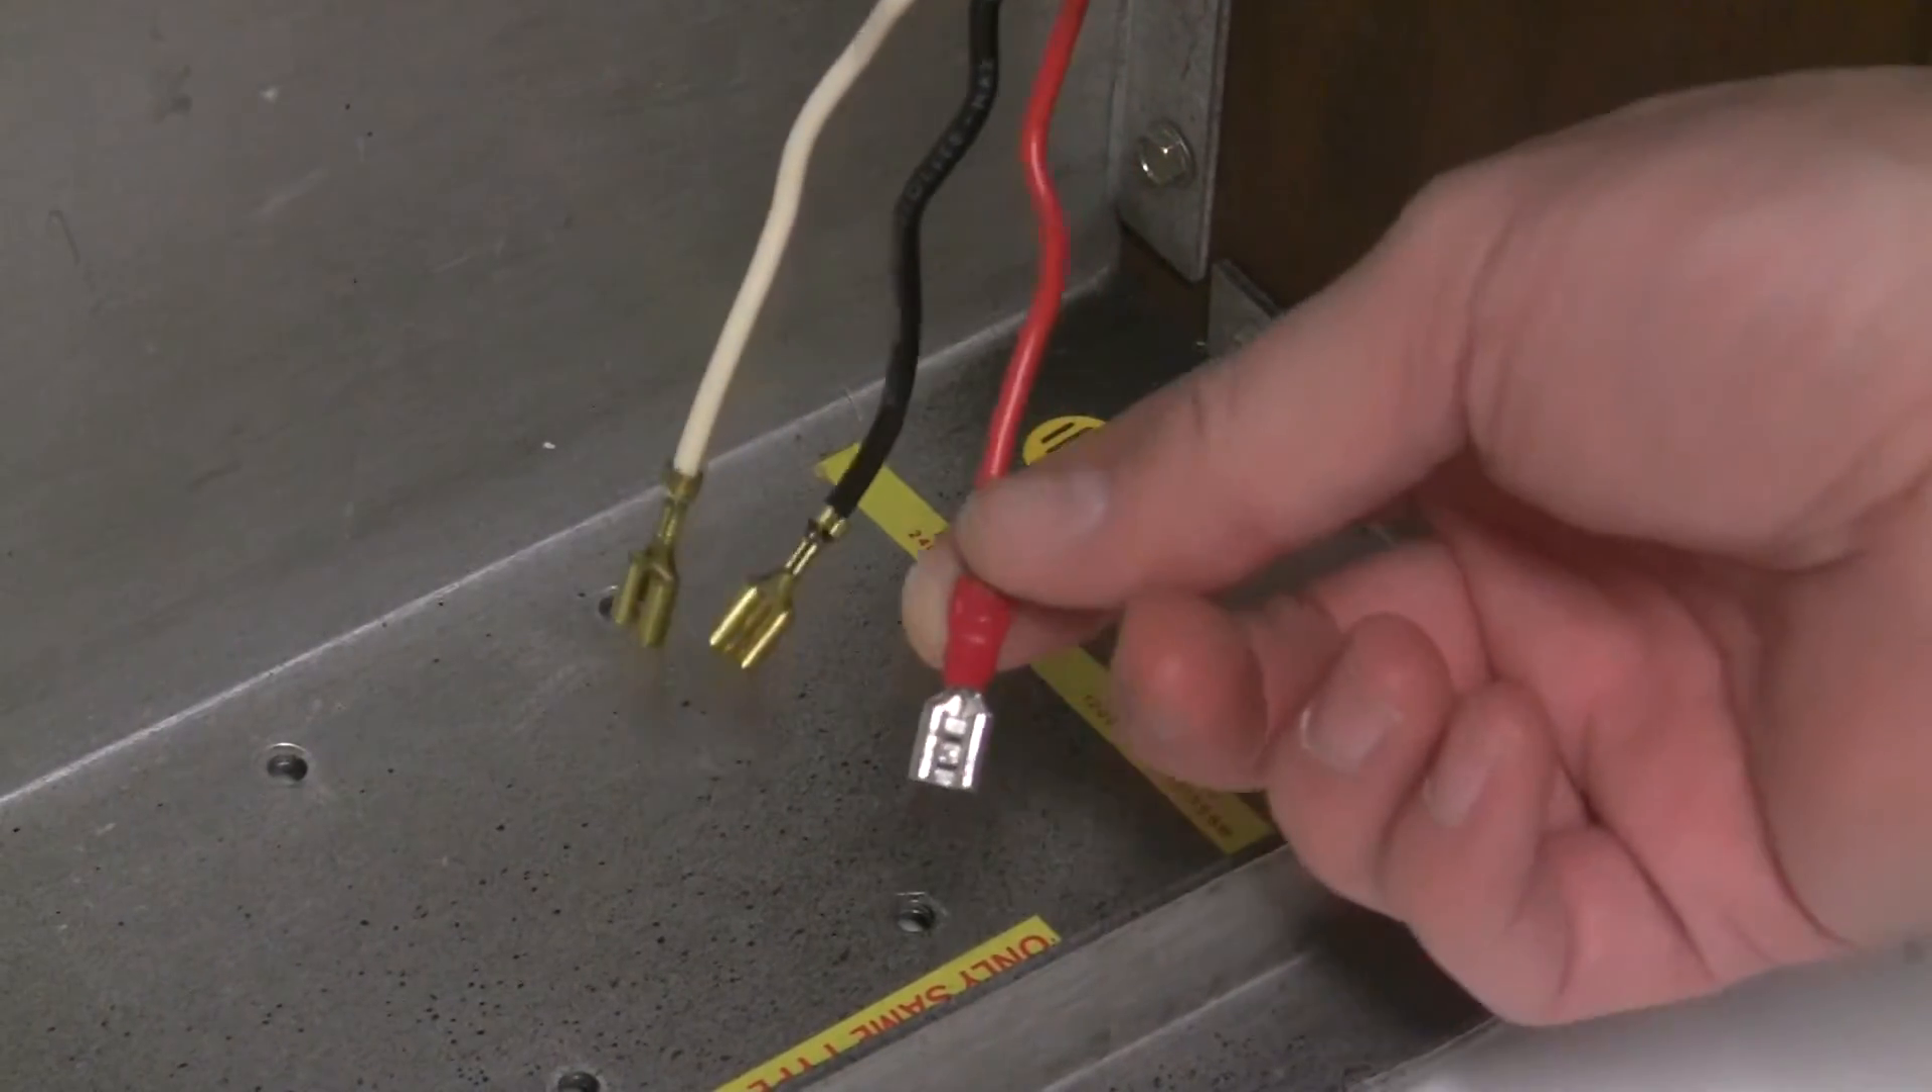So I replaced the electrical tape connection here with a crimped quick connect terminal.